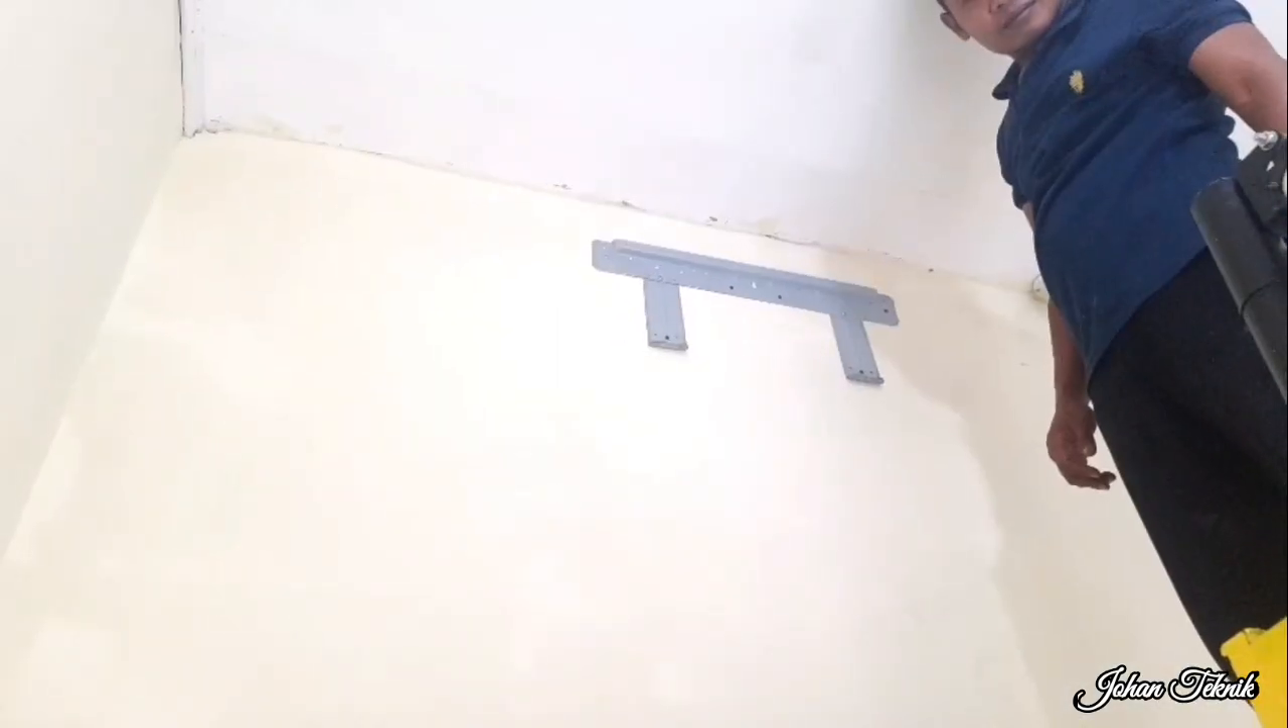Ini untuk bracket sudah sudah terpasang ya untuk bracketnya.